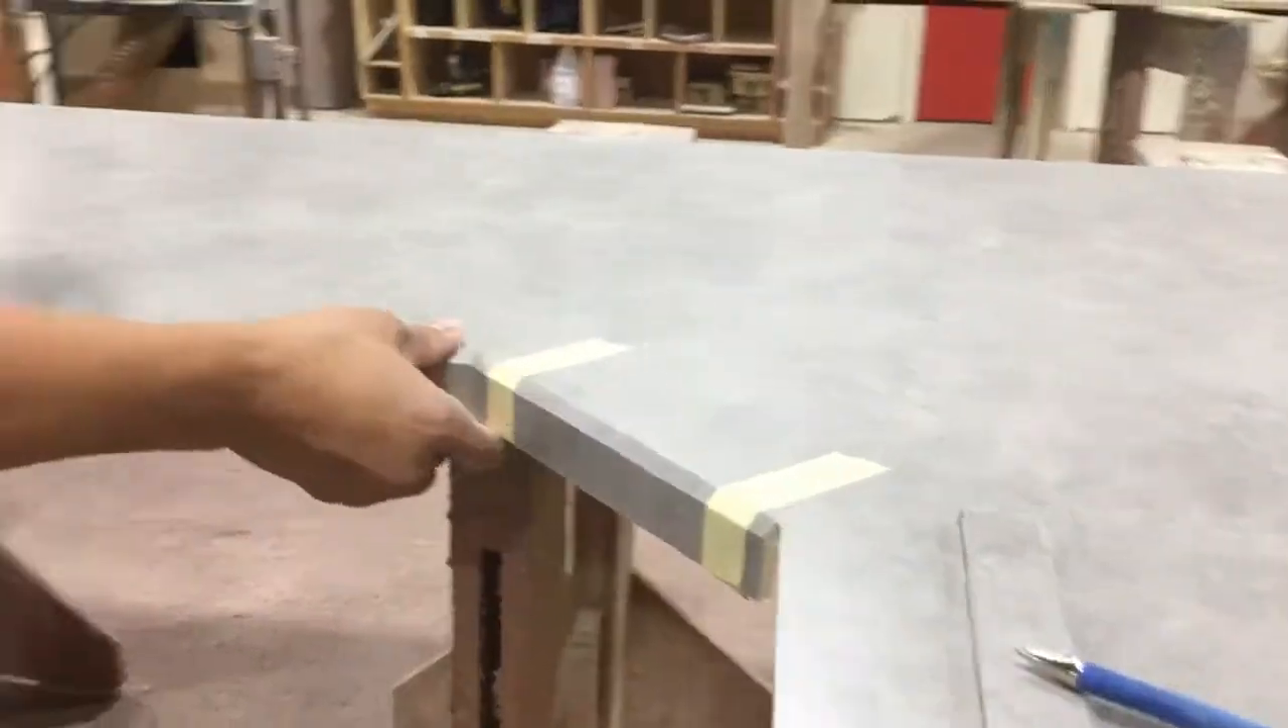The edges are attached to the board with masking tape to hold them in place and to ensure a perfect fit before getting the final layer of glue.